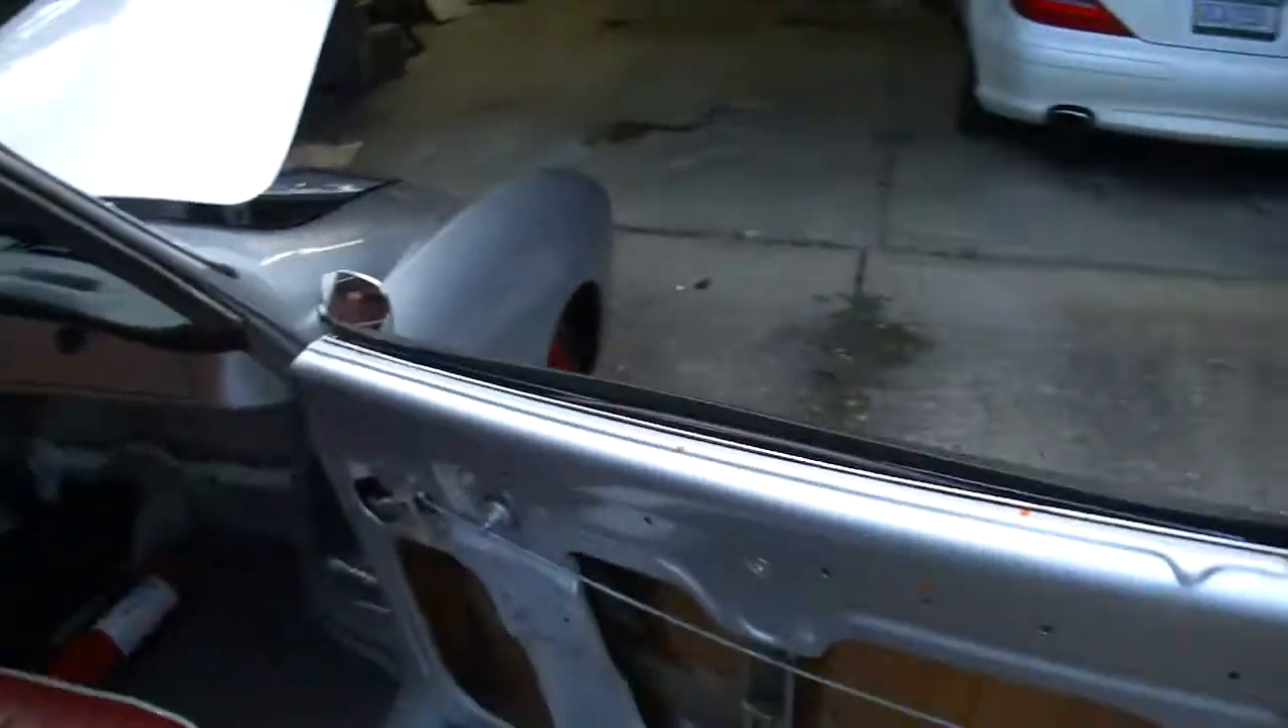Still got to put the door panels on.